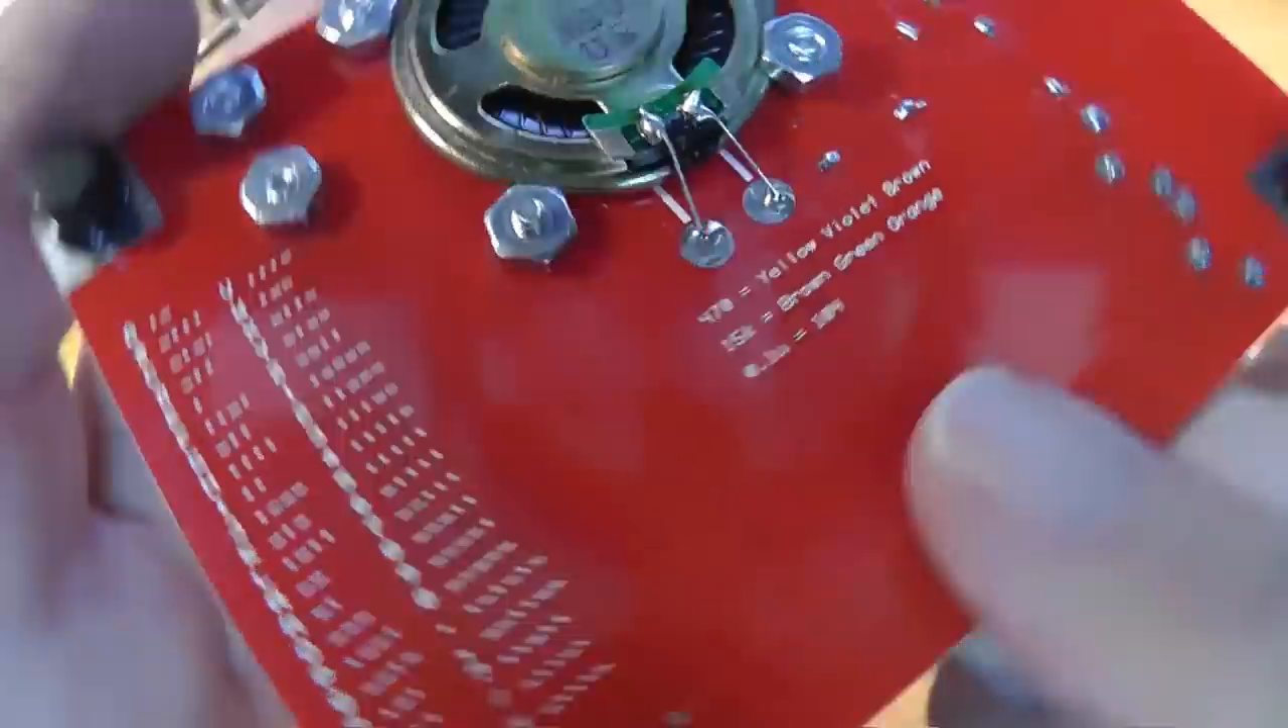The wires from the speaker go down to these pads here. There are no holes. The leads are tack soldered to the pad.